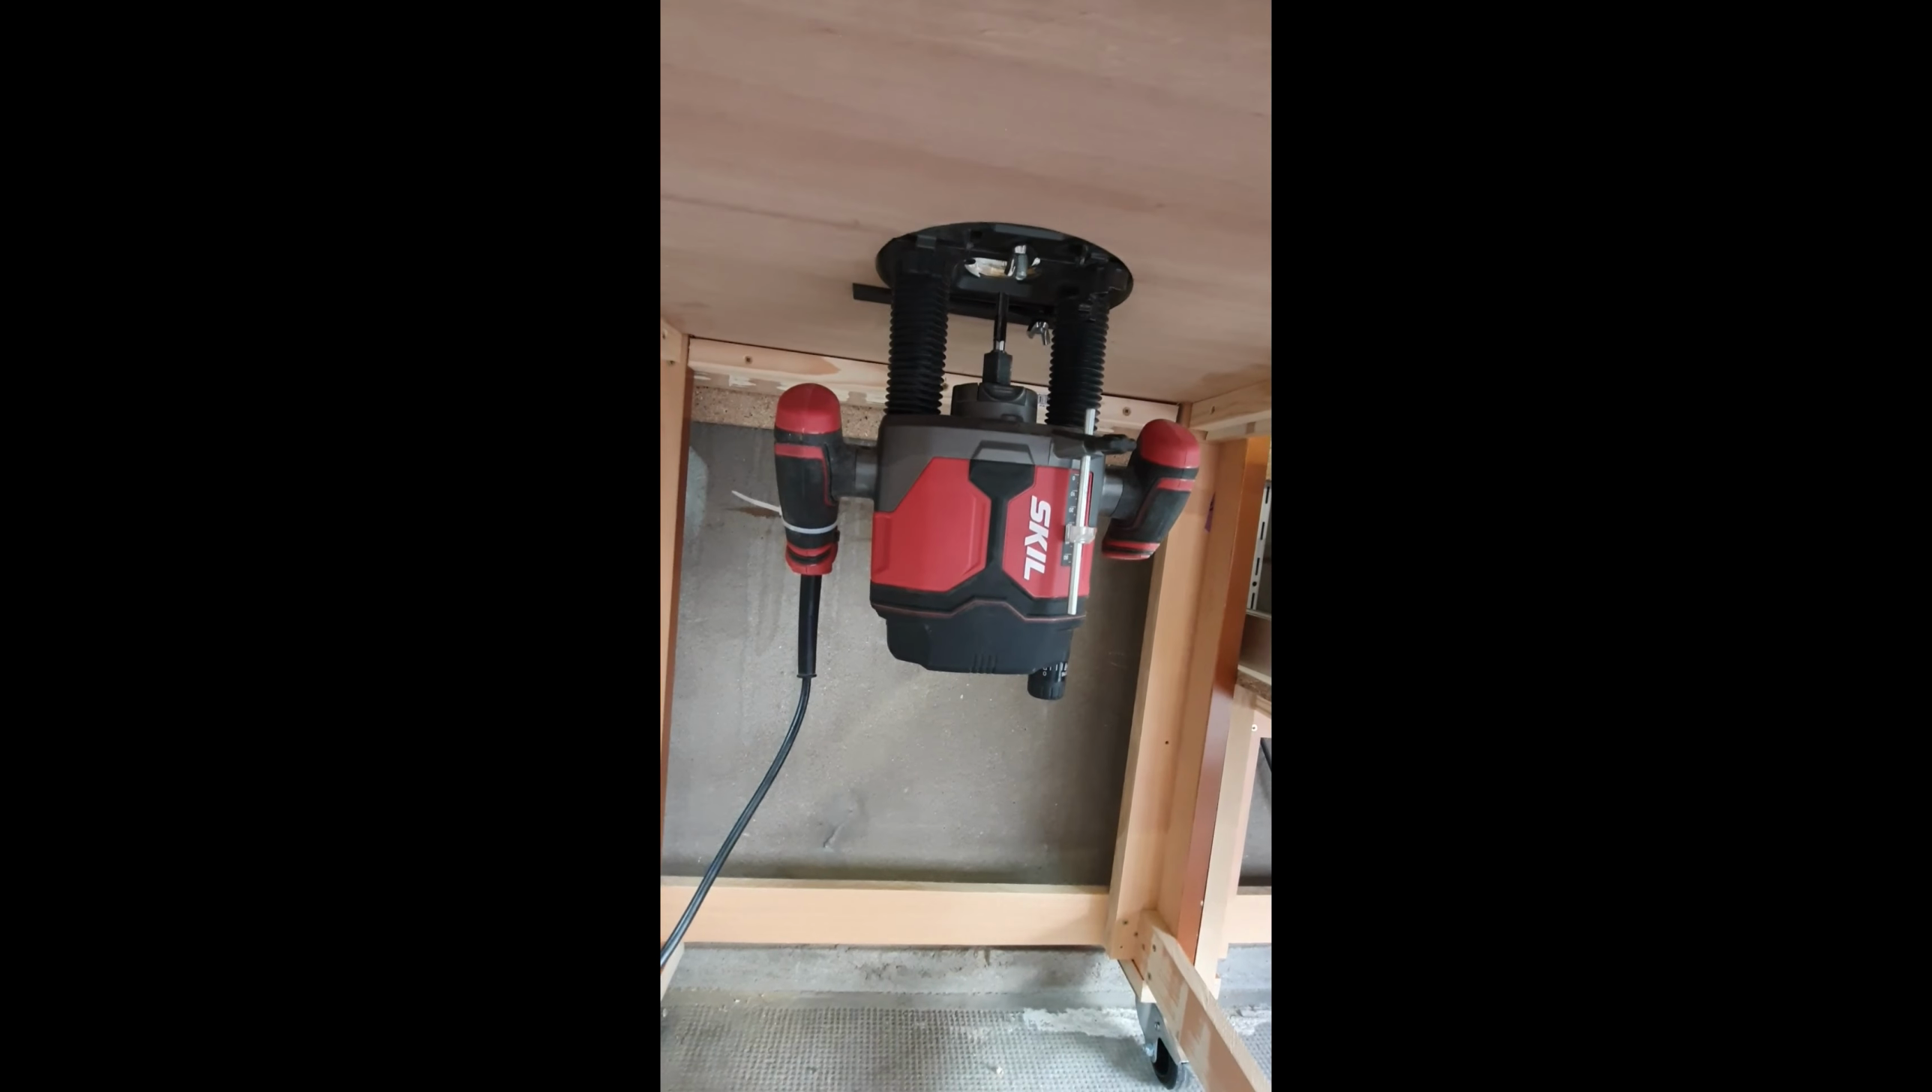La défonceuse est en place, en position basse.